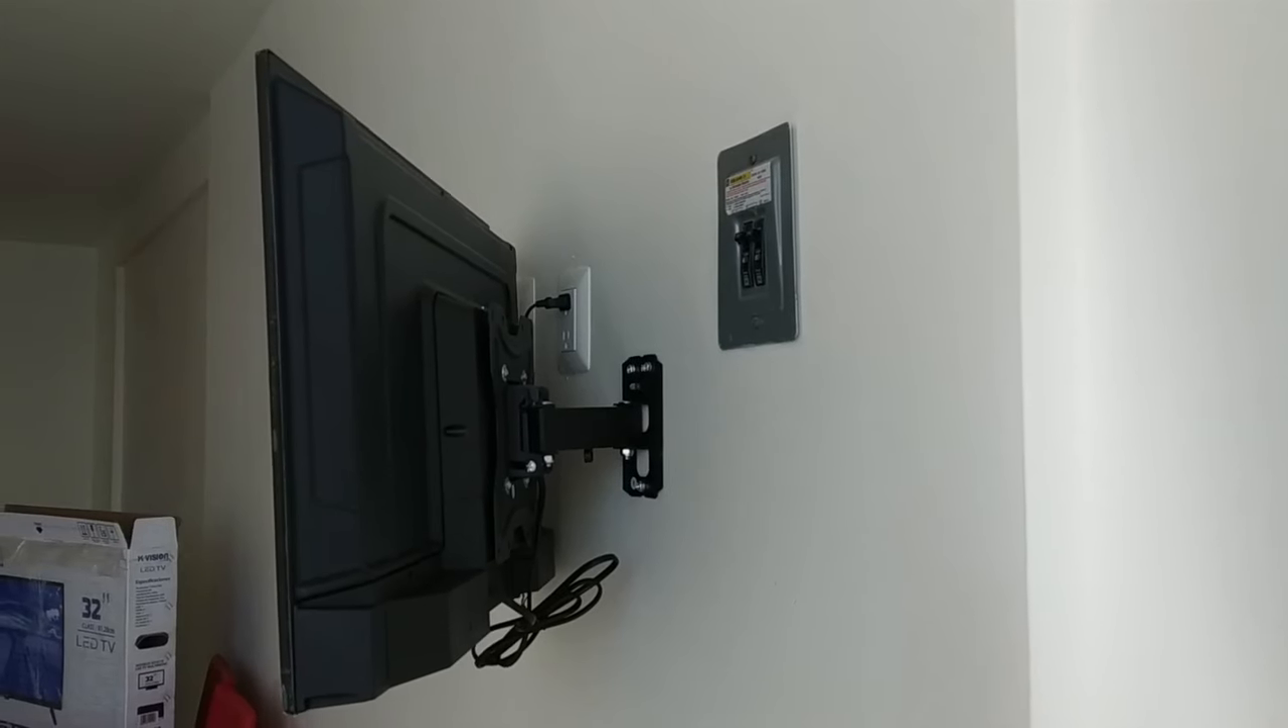Así es como ya queda instalada la pantalla.